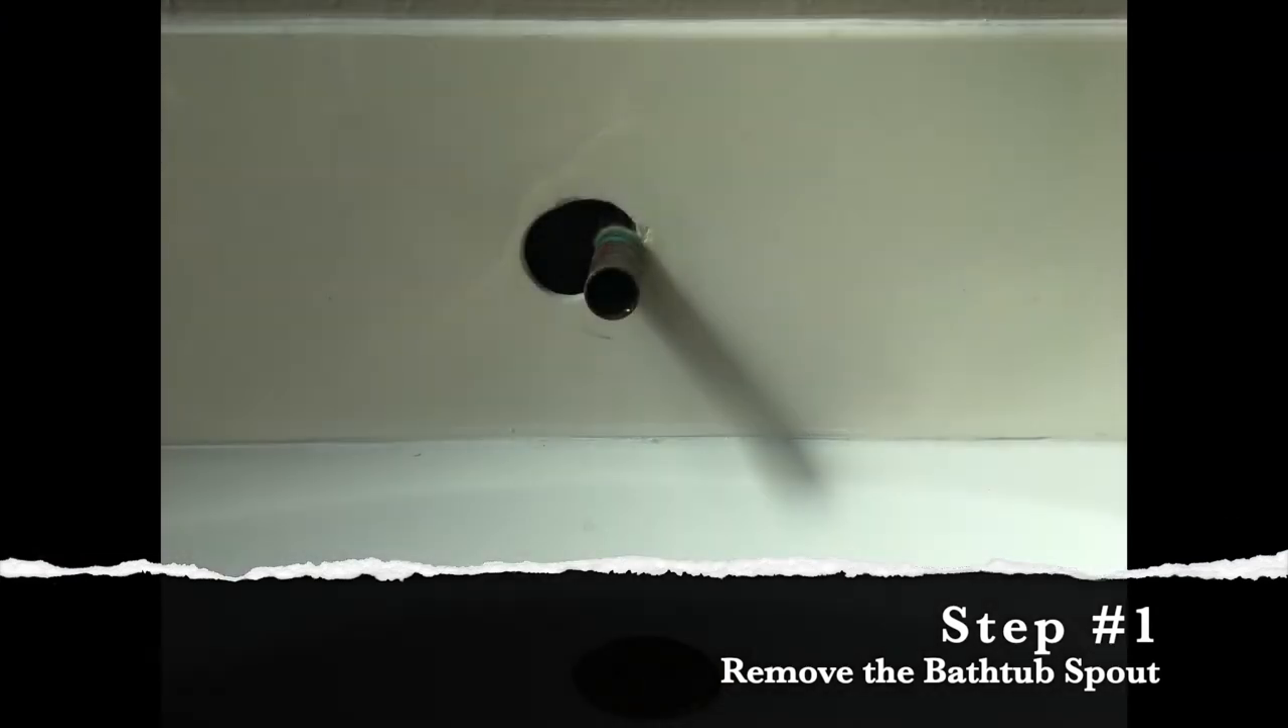As you can see the hole that was drilled in the backsplash is way off center of the pipe which is causing that unsightly gap.